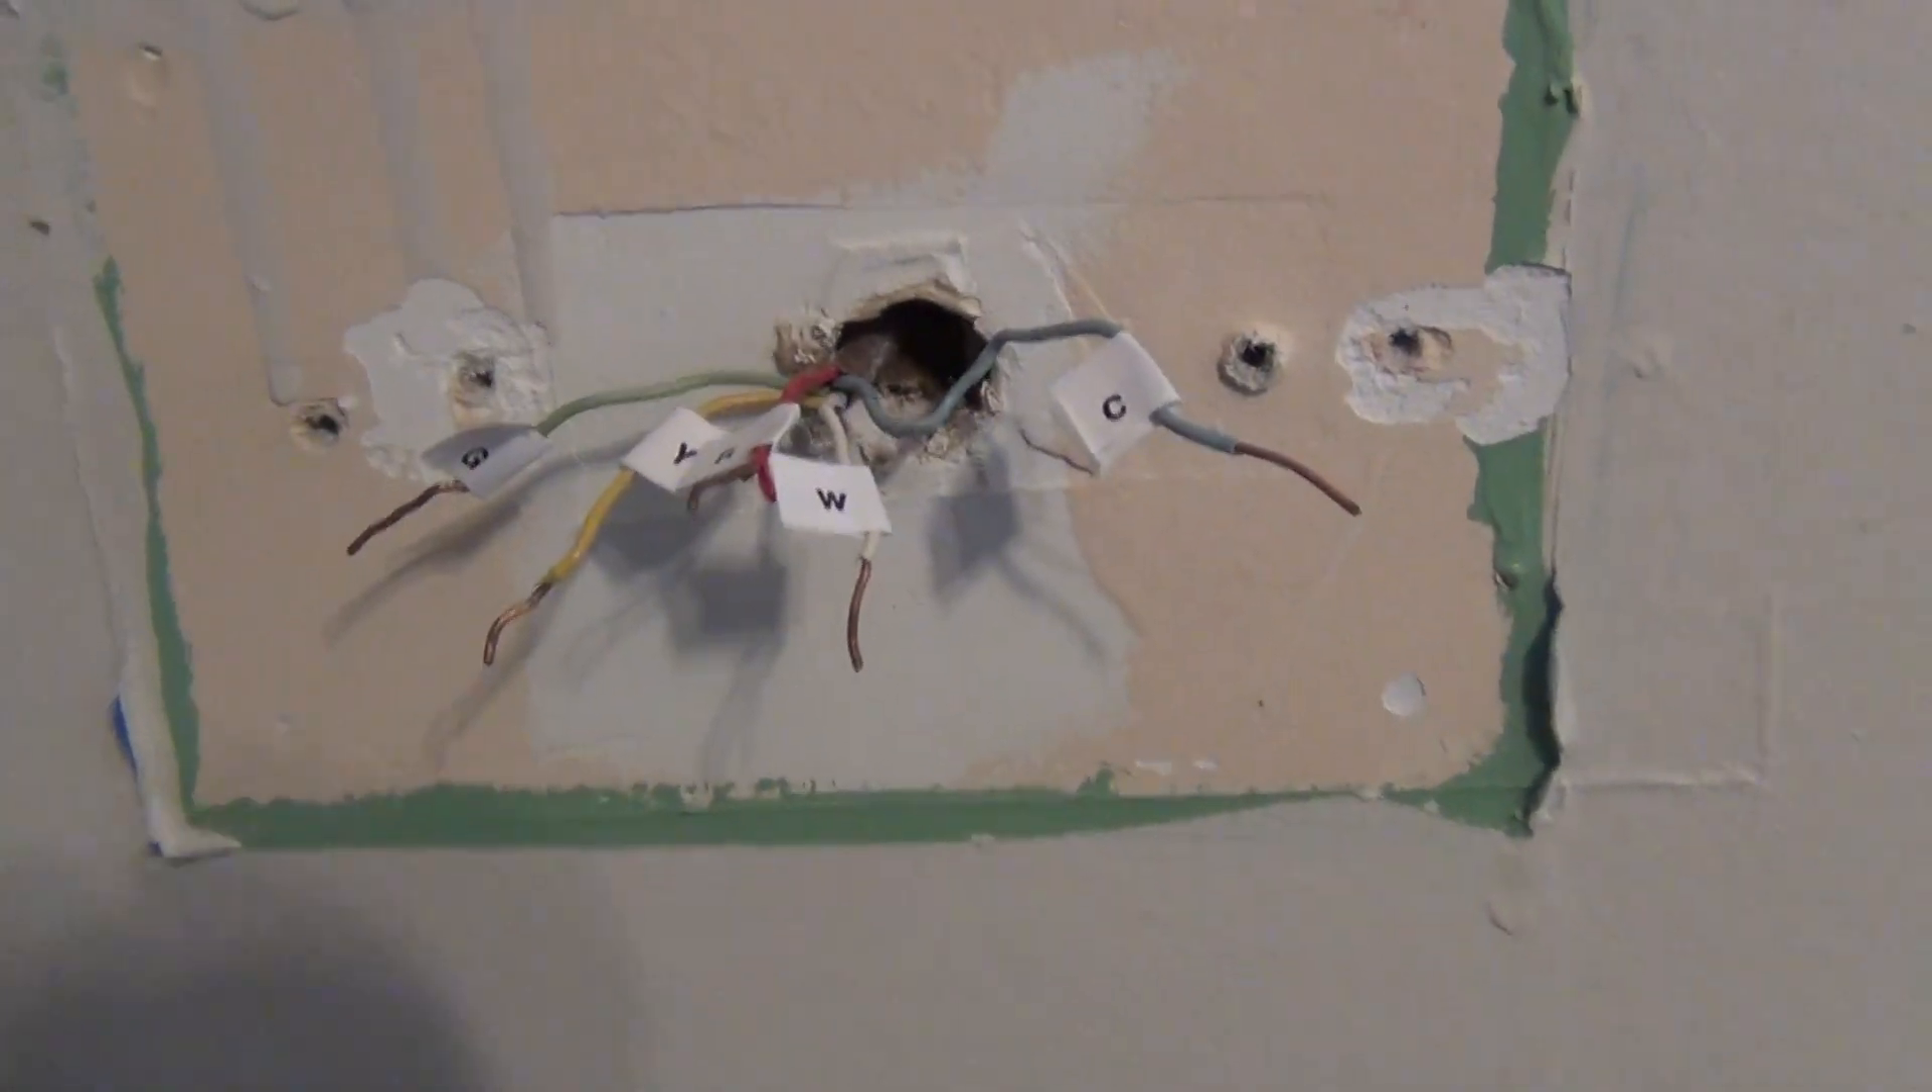Plate is off and new wires are labeled.